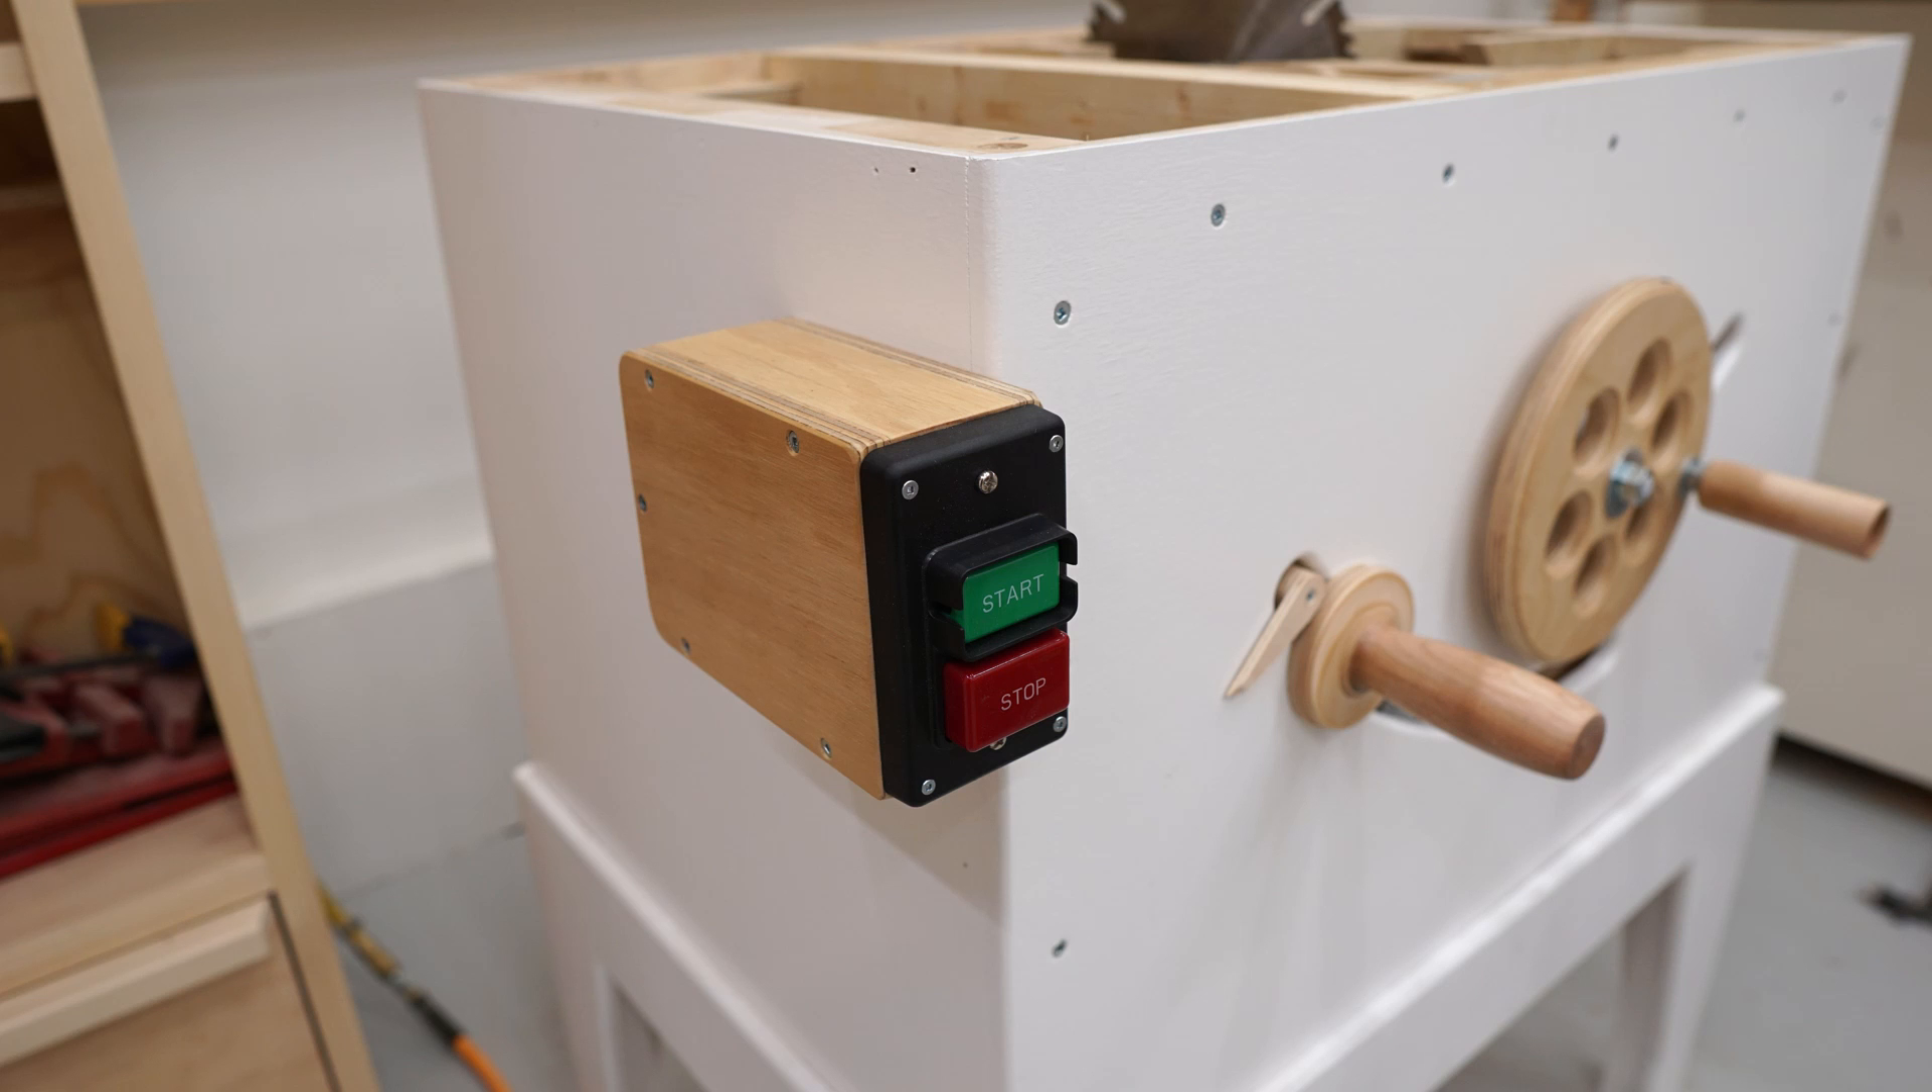Next I got an additional support for the top installed and then I made a plywood box for the power switch and got that mounted on the left side of the saw.